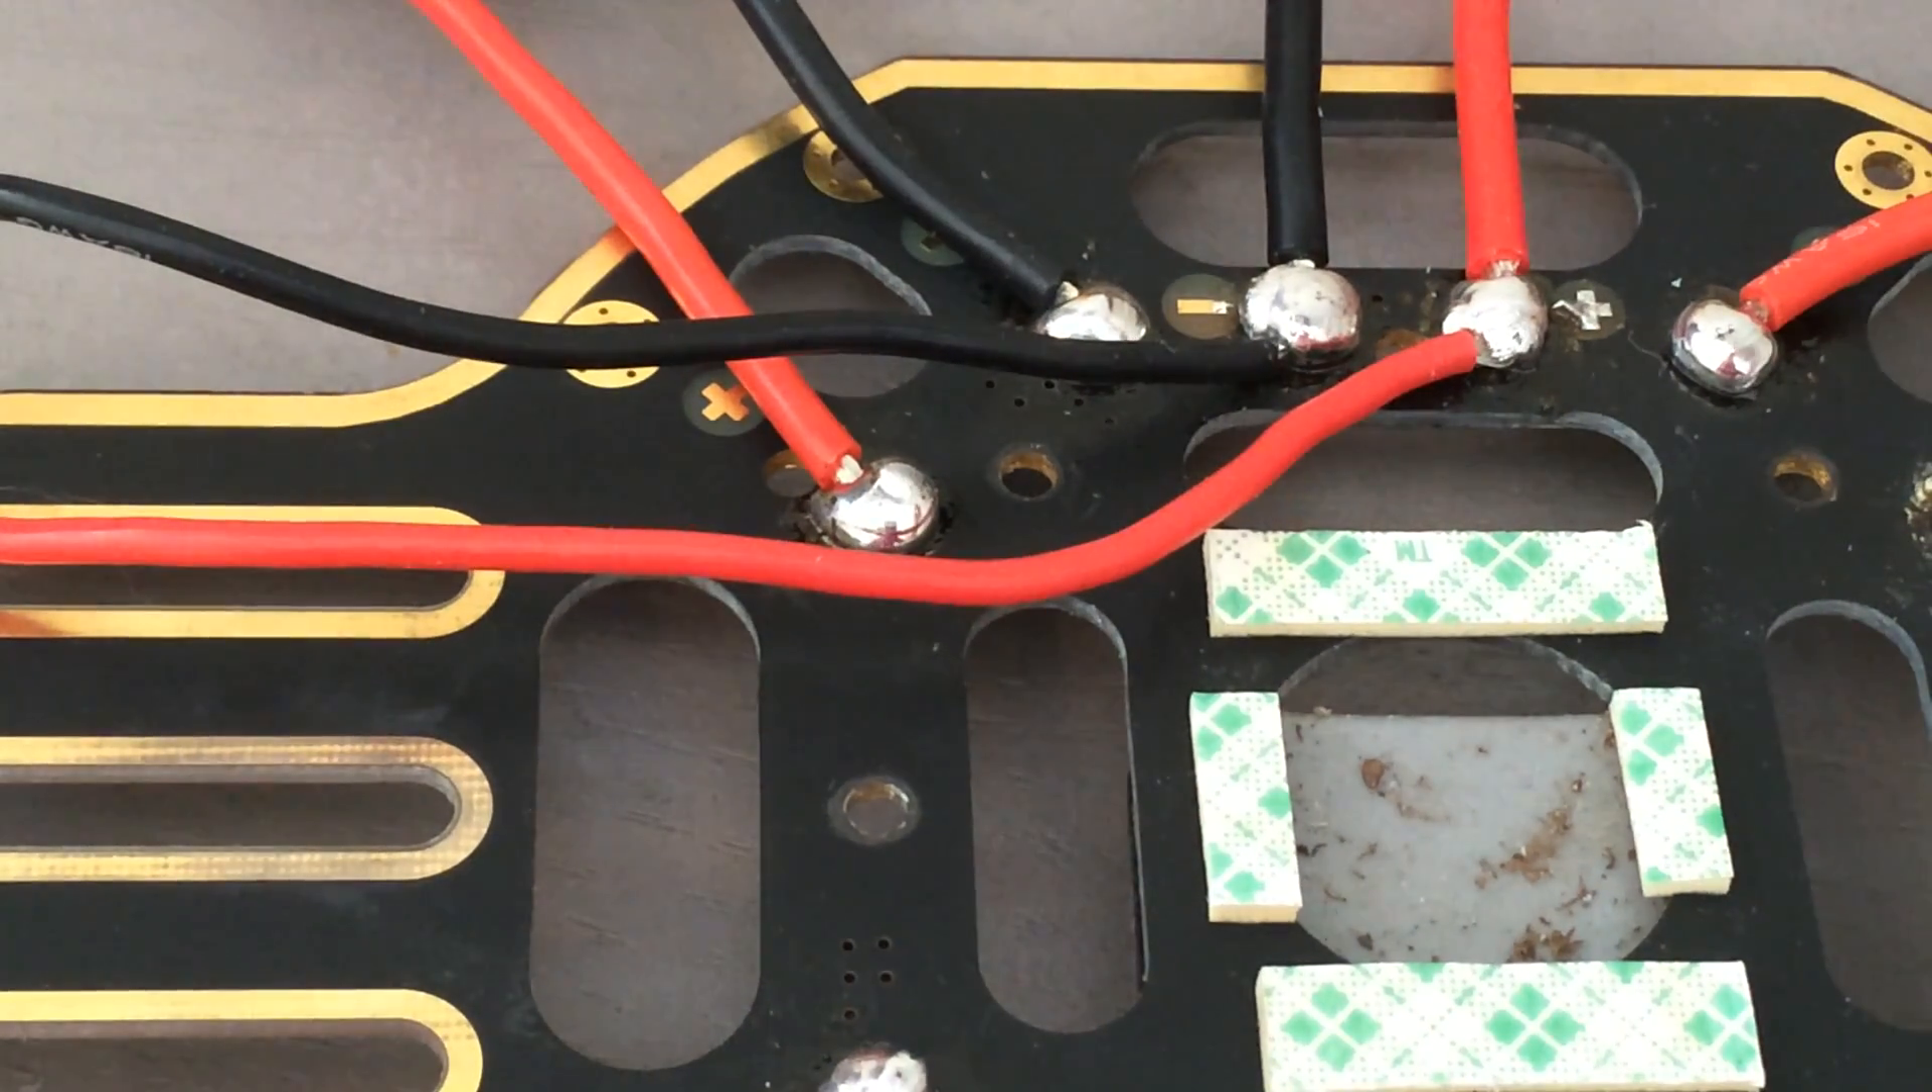You can also see I've installed some double-sided mounting tape around that center circle of the bottom frame plate.